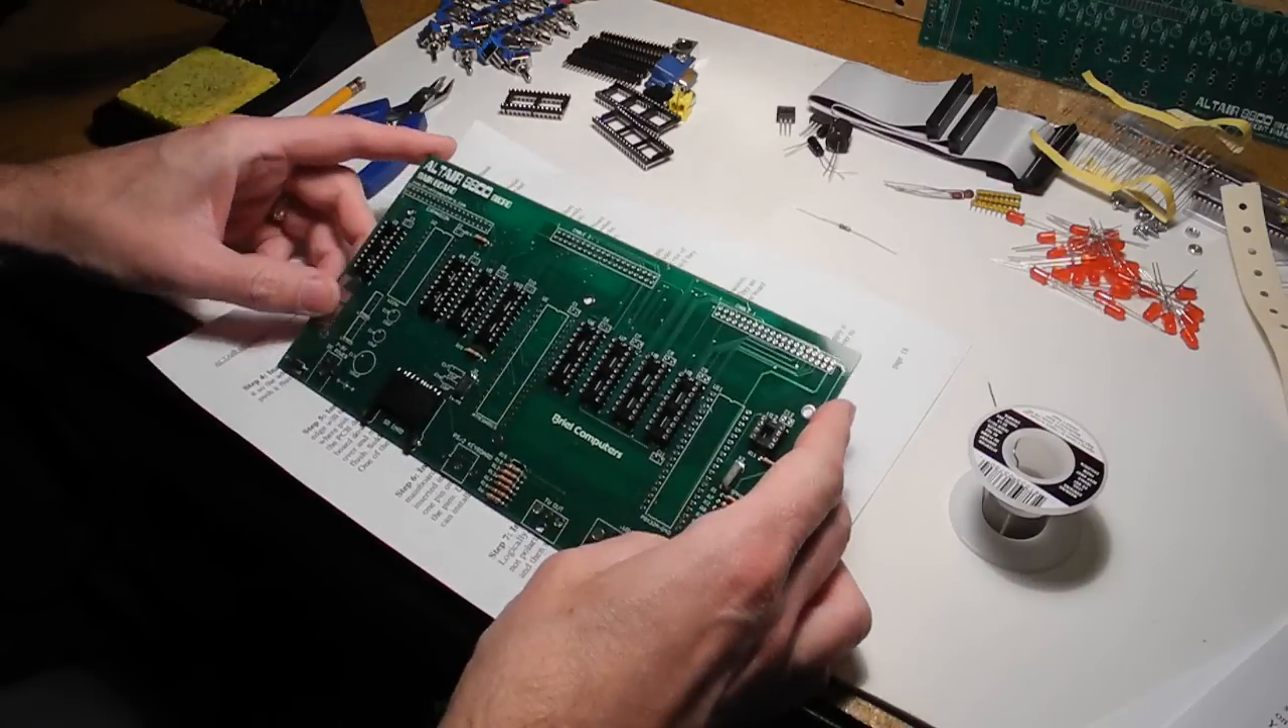Okay, I'm just a little more than half done soldering in the IC sockets. I just have the larger ones left to do.